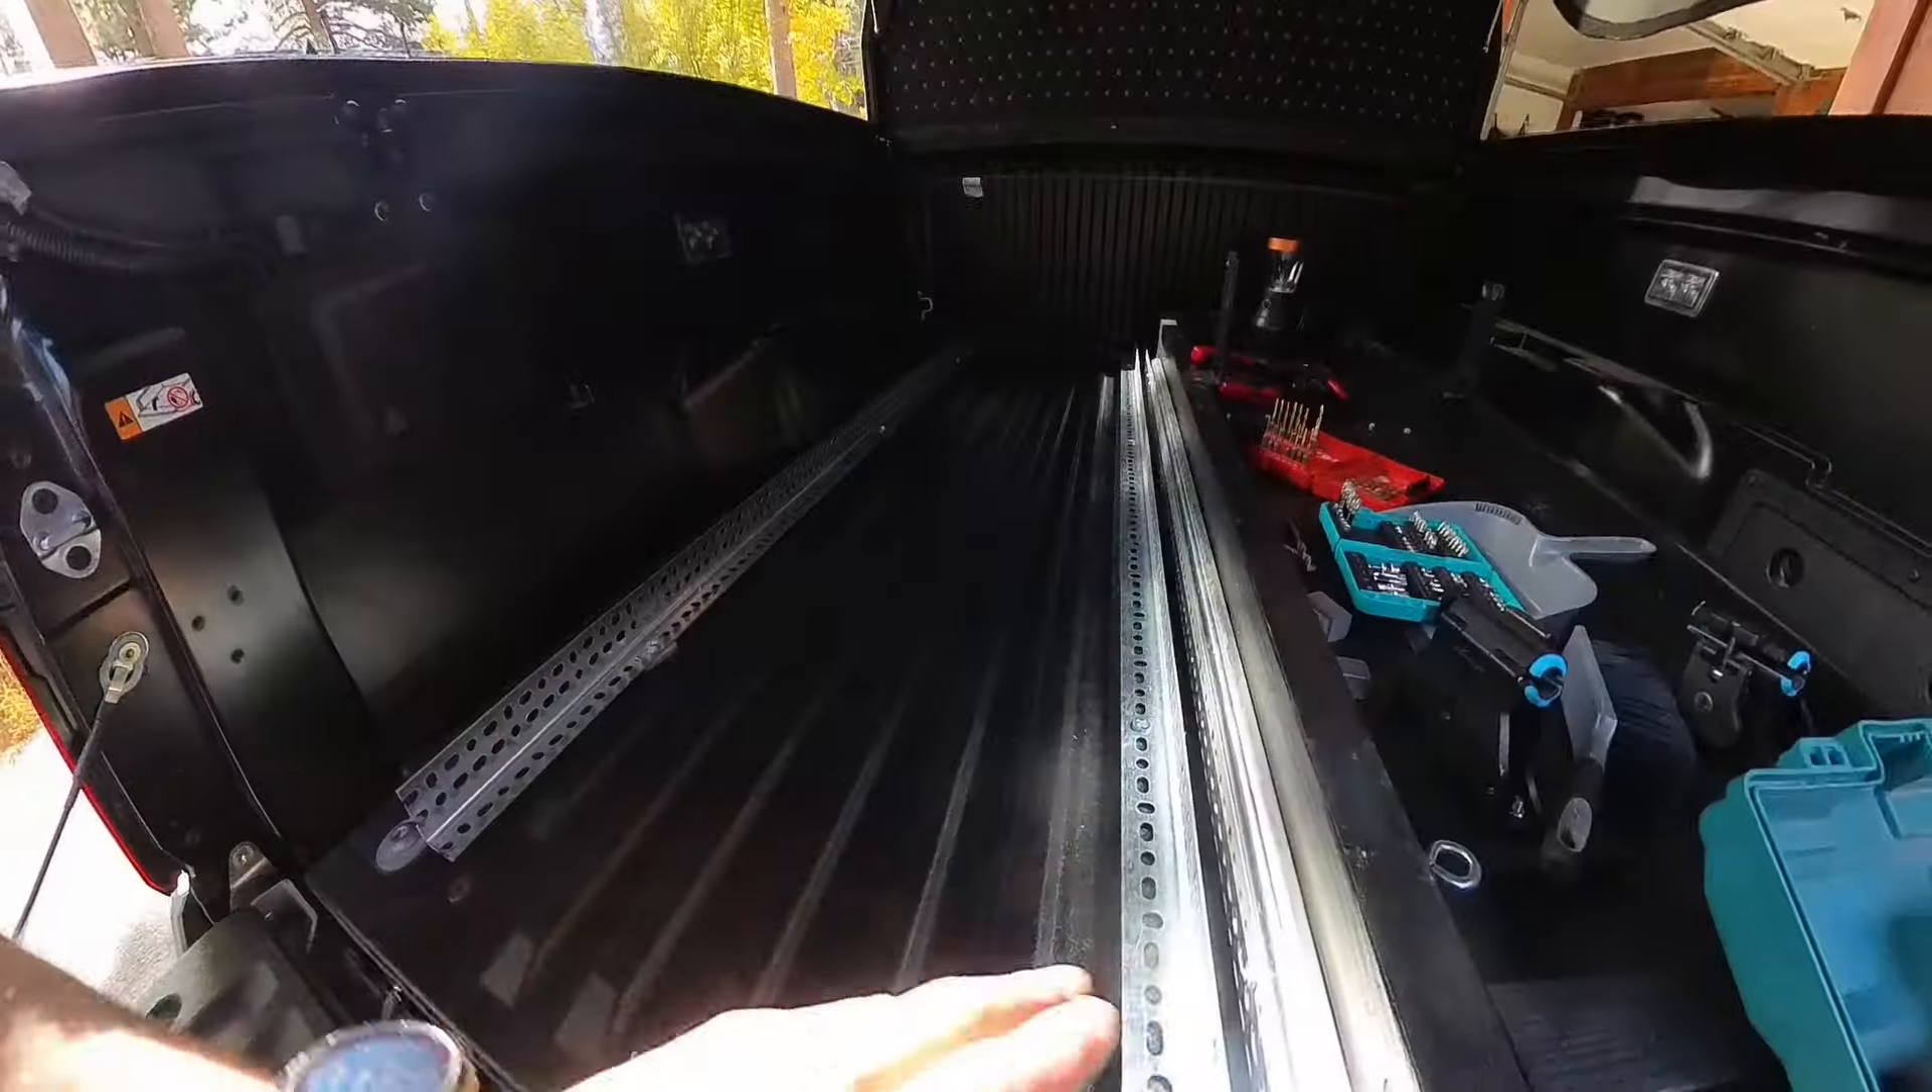All right, so, as you can see, both of the tracks are in, and all that really is left is to install the heavy -duty slides, so that's kind of the next plan.